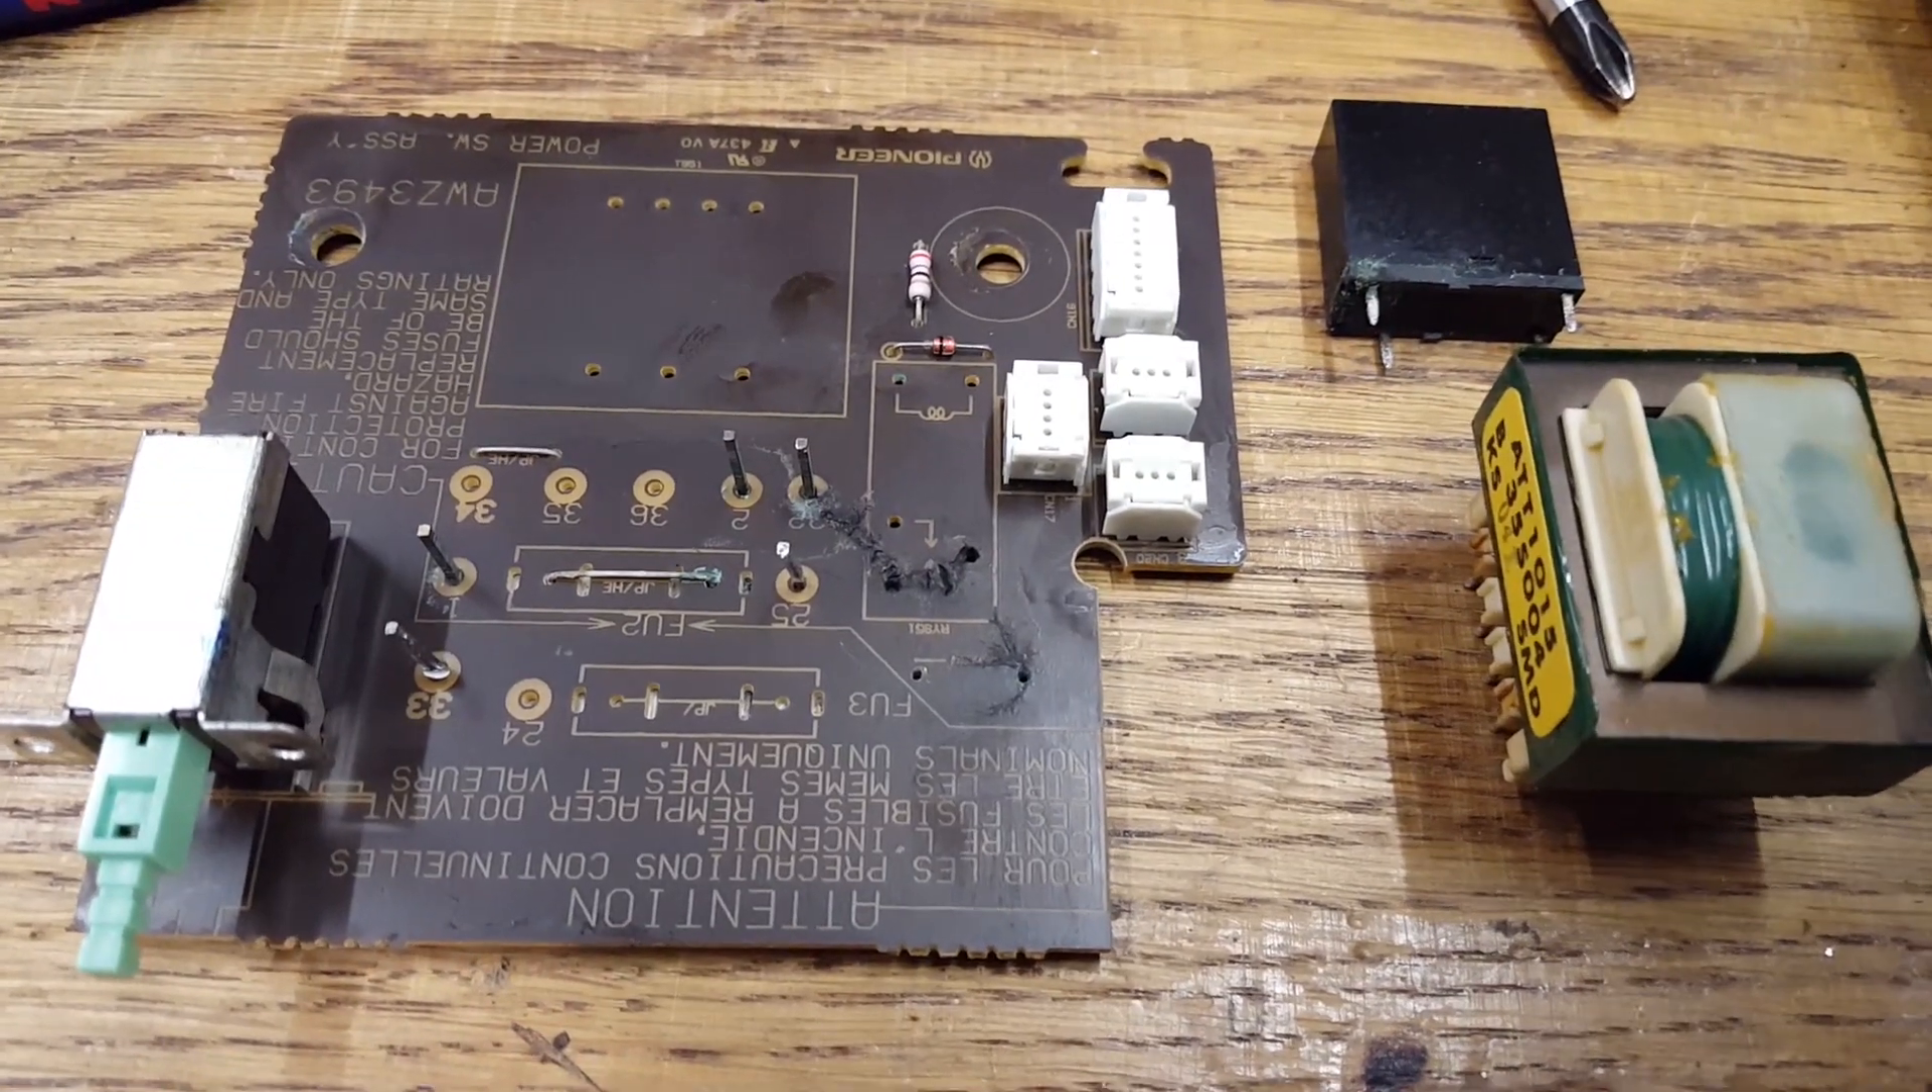The circuit board has been cleaned and some components have been removed in order to do so.